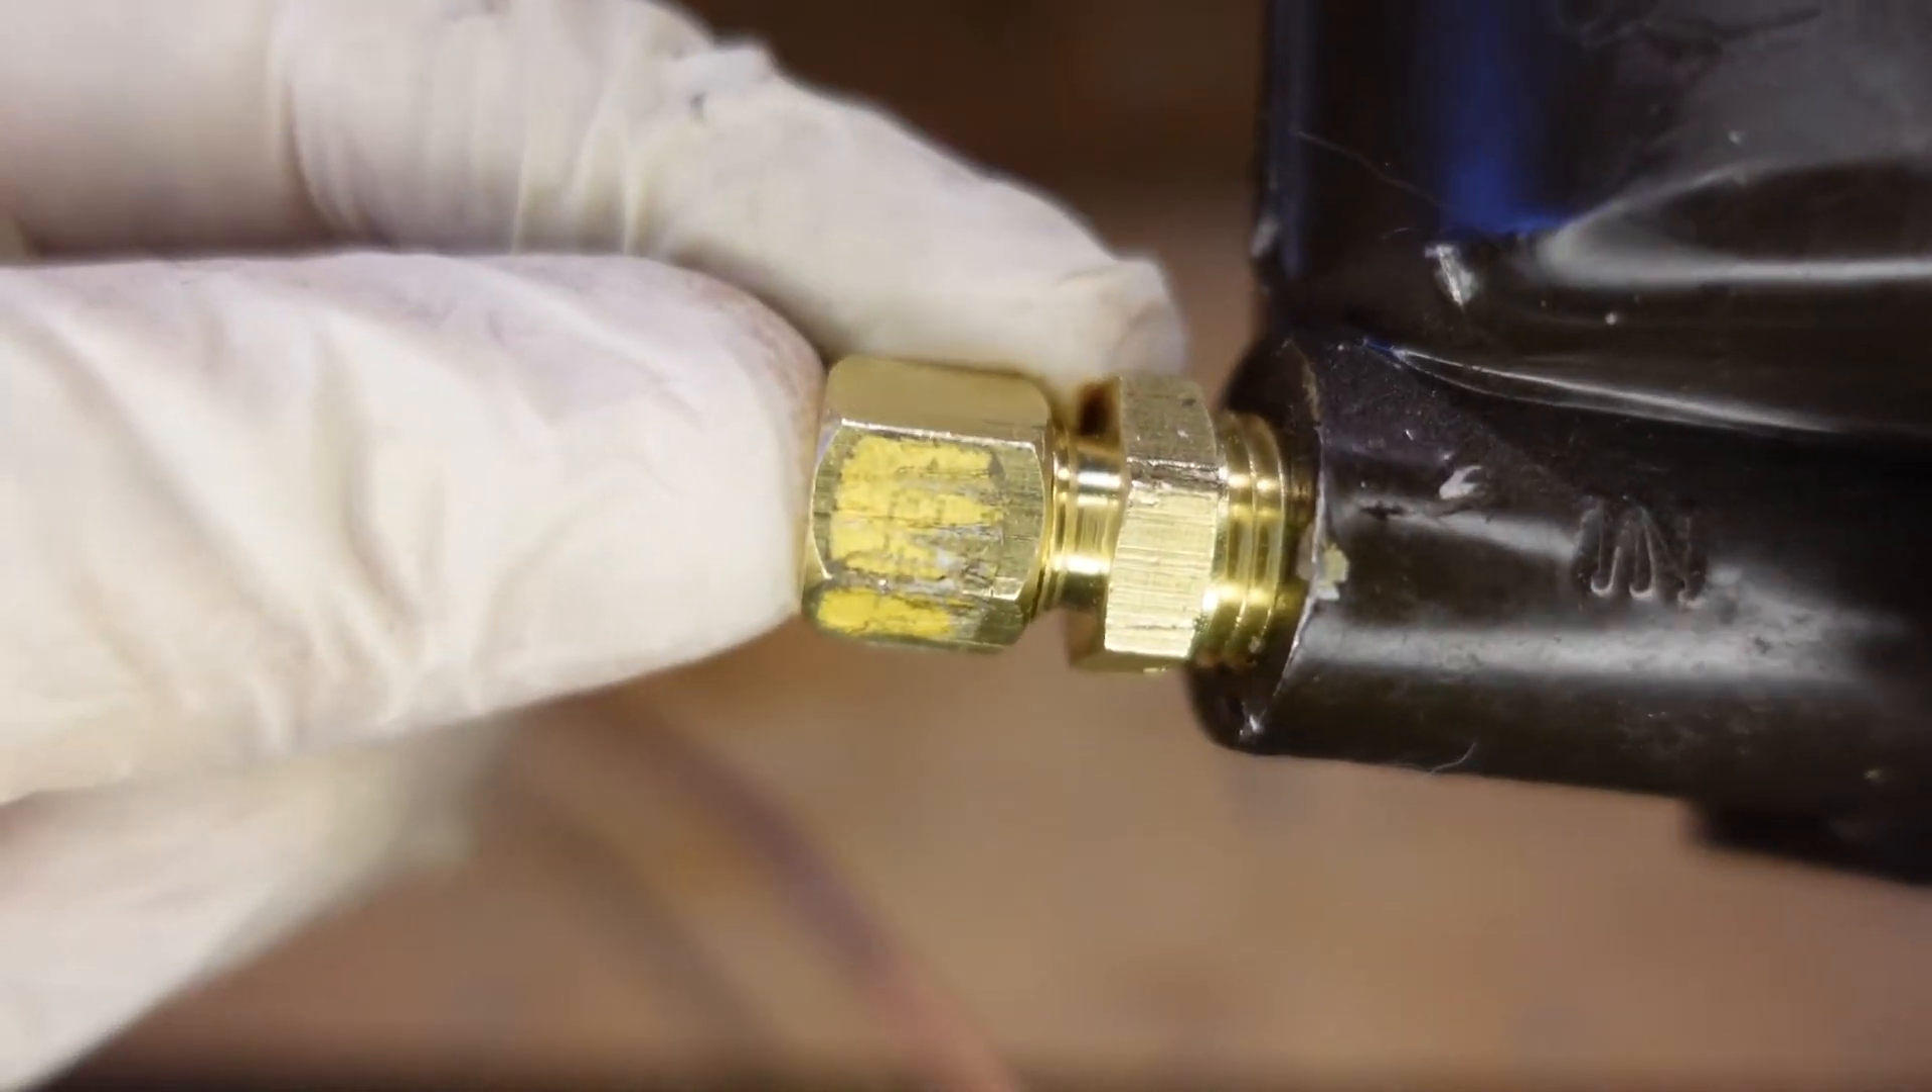I already put the fitting into the regulator but this guy here I'm just going to unscrew it and you'll see a little ring come out of it.